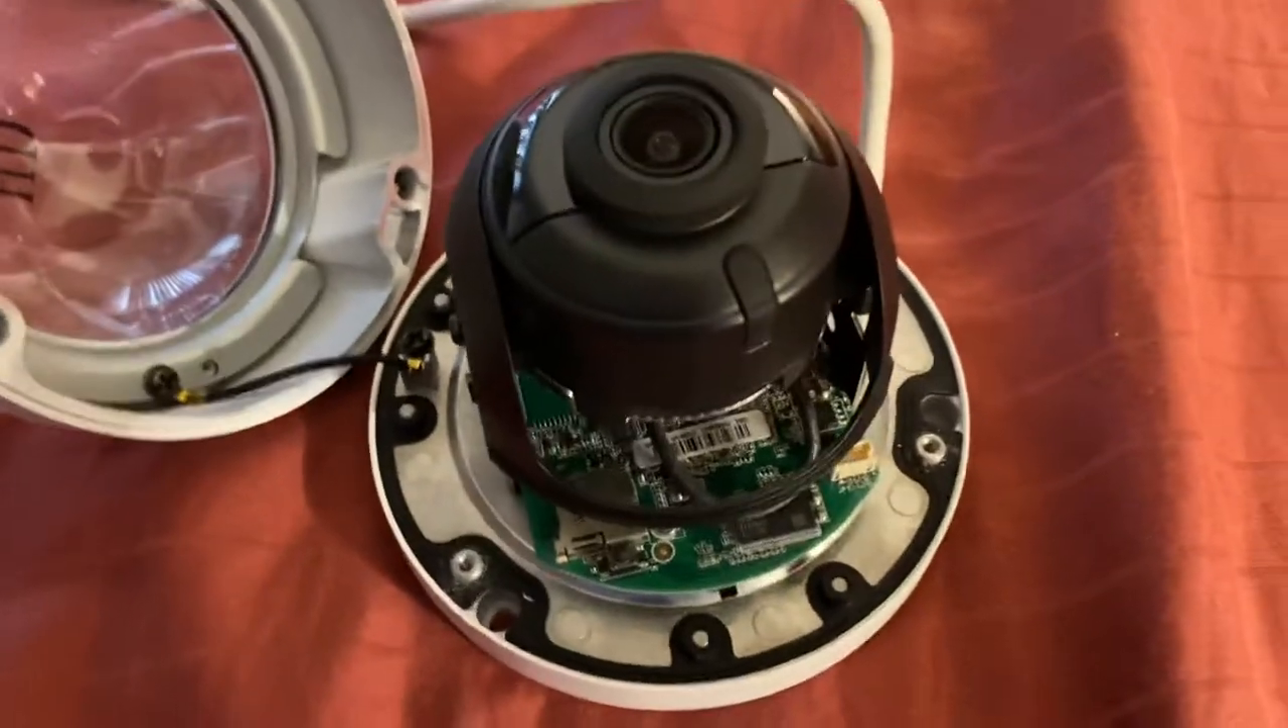The dome assembly comes back and revealing the inner camera assembly and control board.